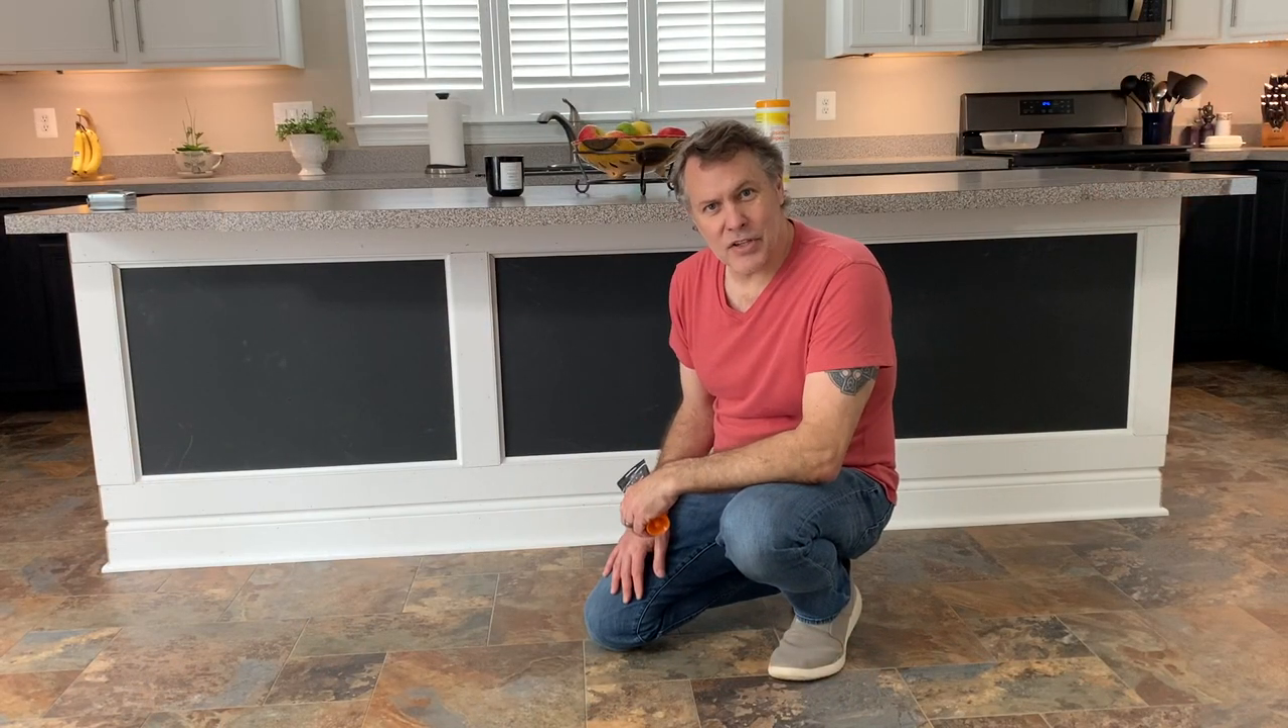So all the trim is finally installed.